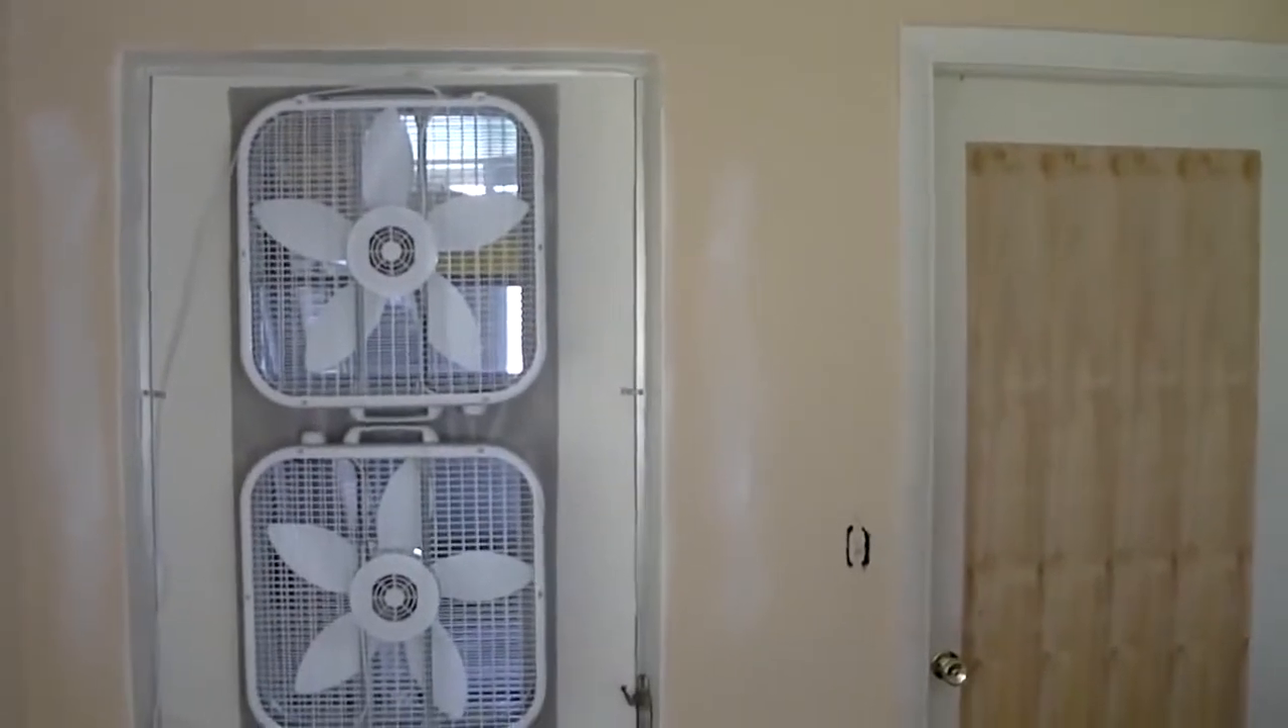Okay I have placed the fans in a window.